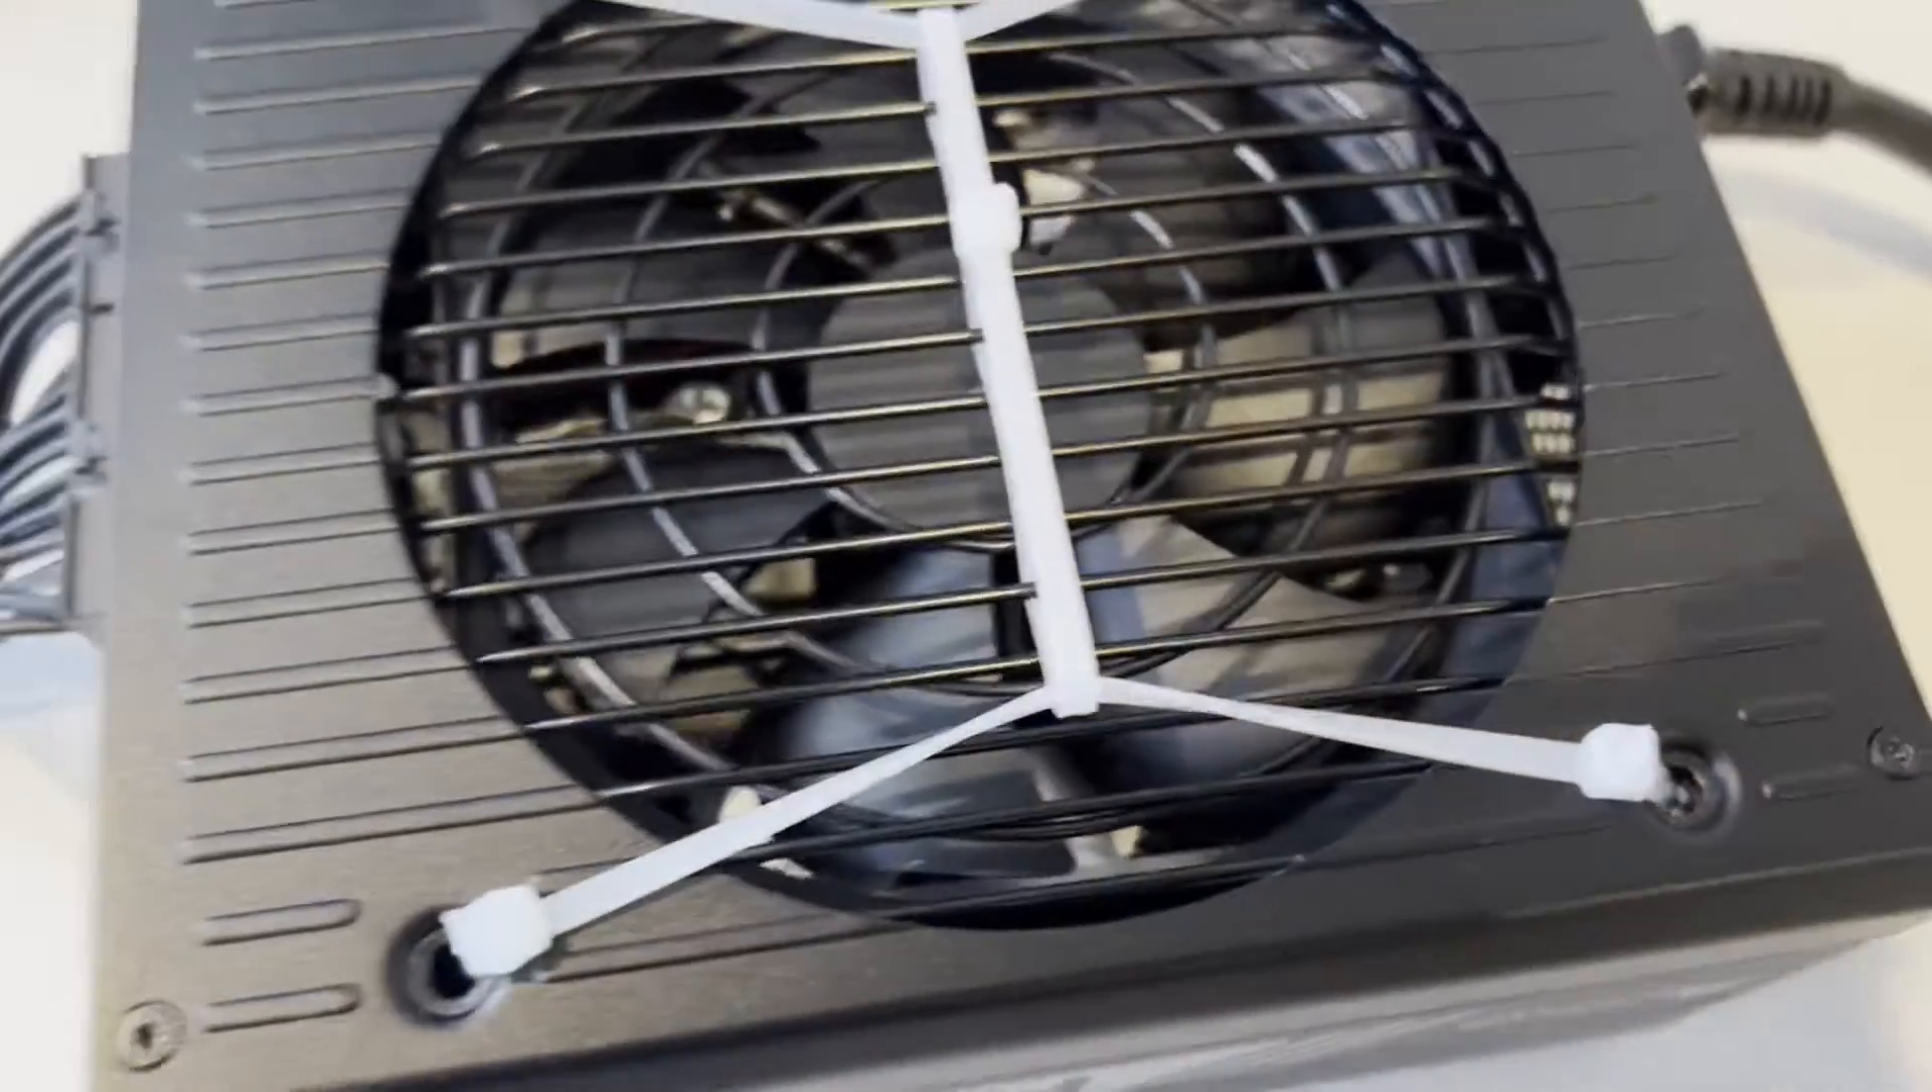All right so there we have it the fully assembled um HX1000 power supply unit with the 120 millimeter fan.